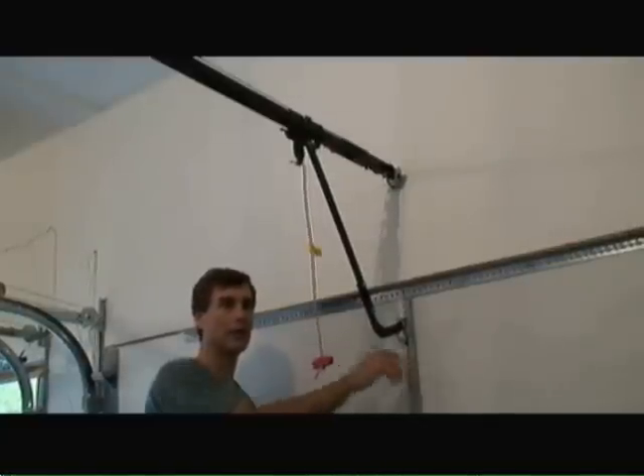Okay, so now I've attached the garage door arm to the trolley system and then to the vertical reinforcement bracket on the garage door itself.